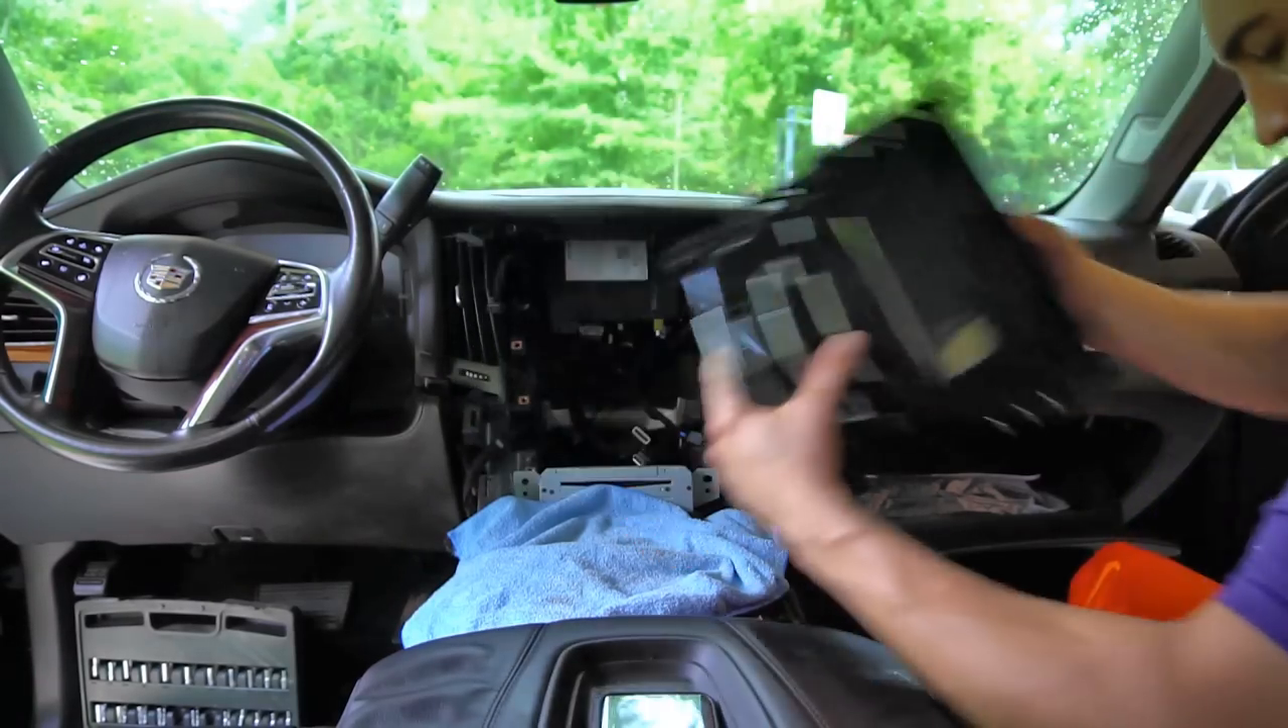All right now we got the radio out.